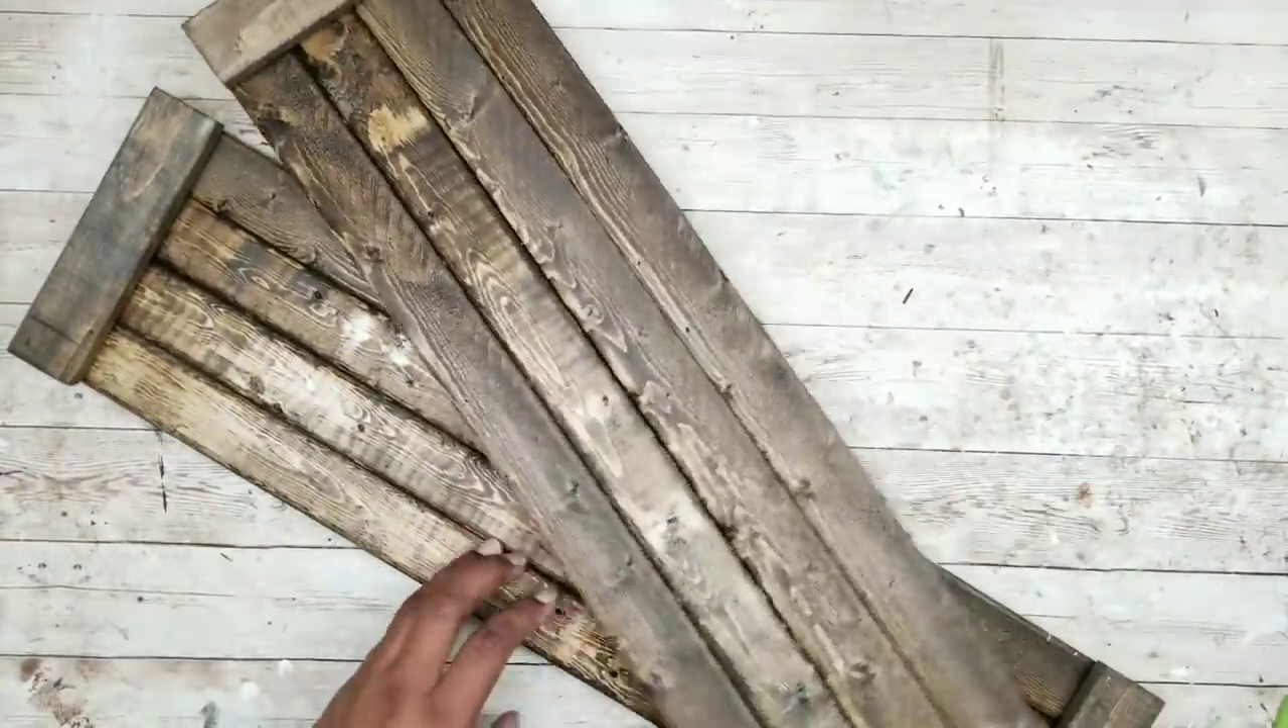And now, both of our side pieces are done with all of those extra end pieces.